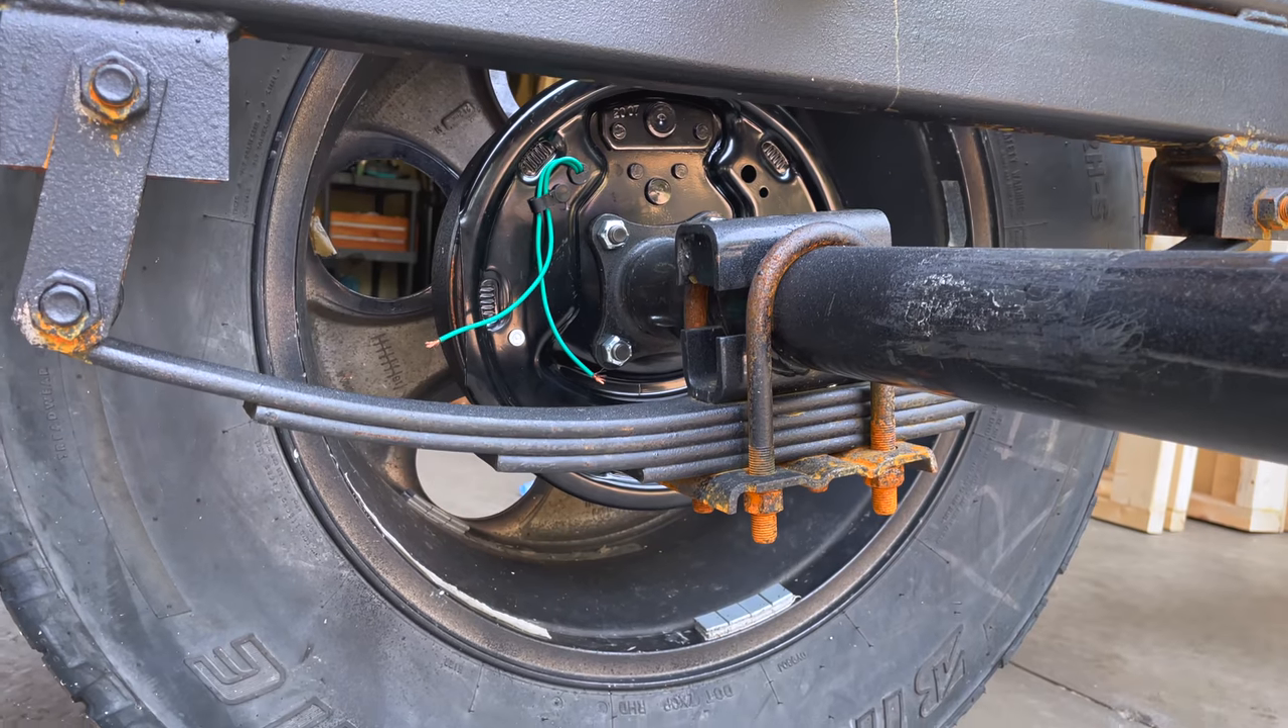And the electric brake assembly is now assembled there'll be two green wires running from the brakes that now need to be installed into the back of your truck.